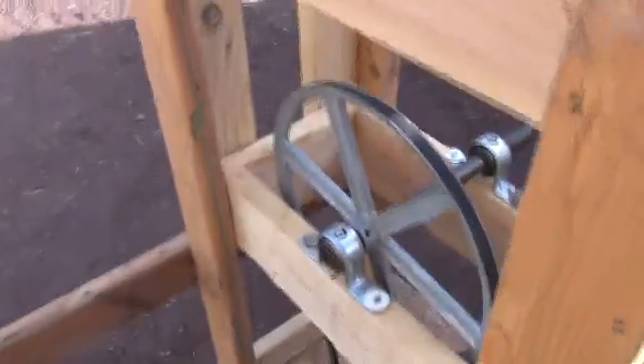We don't have much left to do to the drivetrain other than to box it all in and cover a portion of this with a dielectric material.